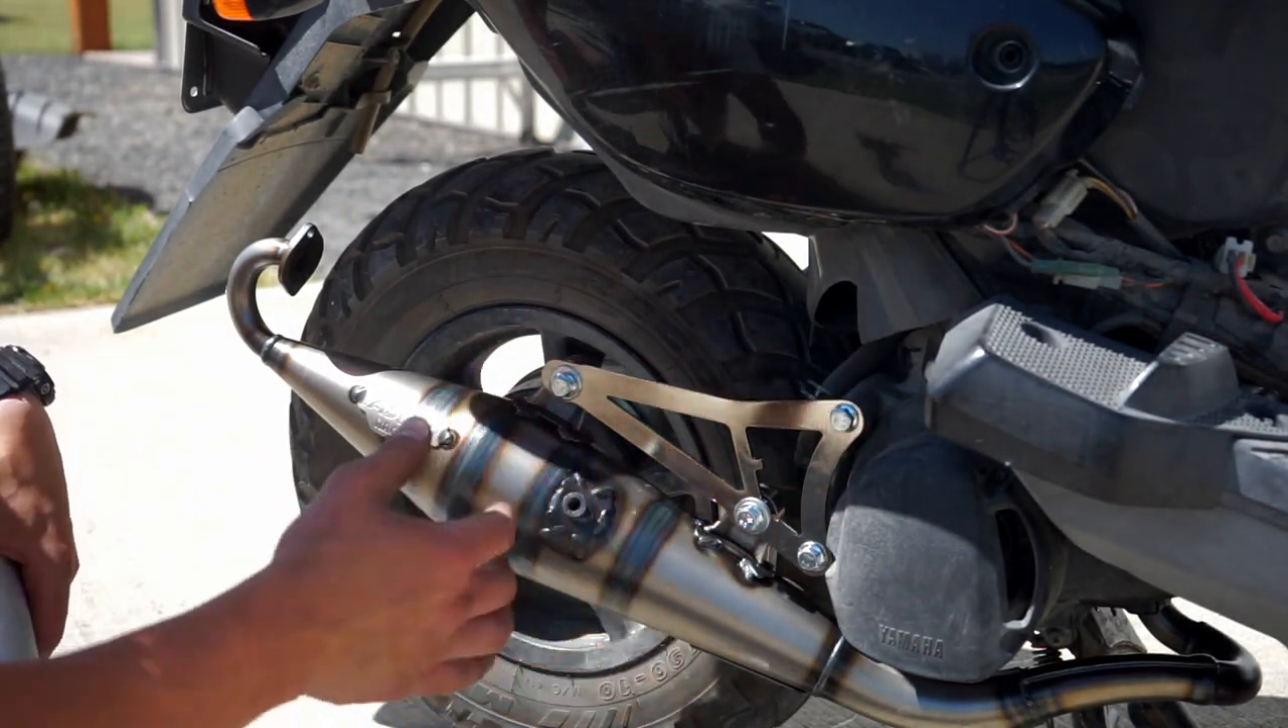So this is what the pipe looks like all installed.